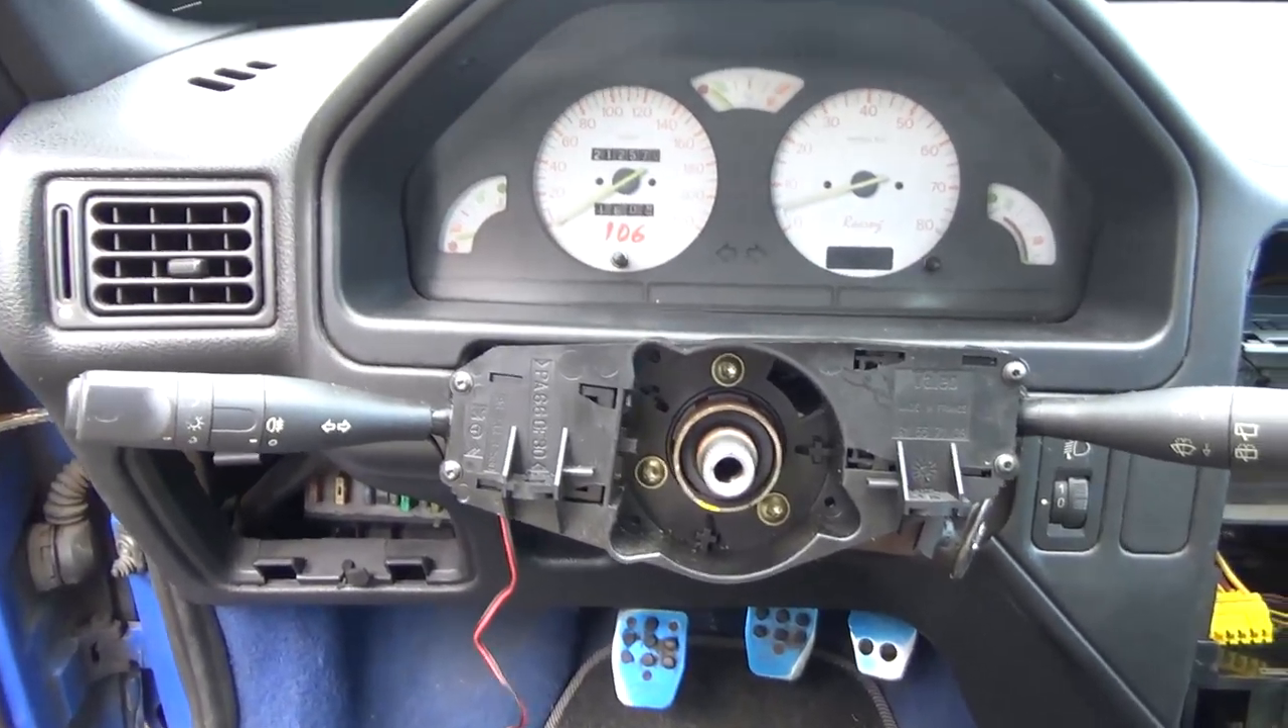Okay, so we got the covers out.